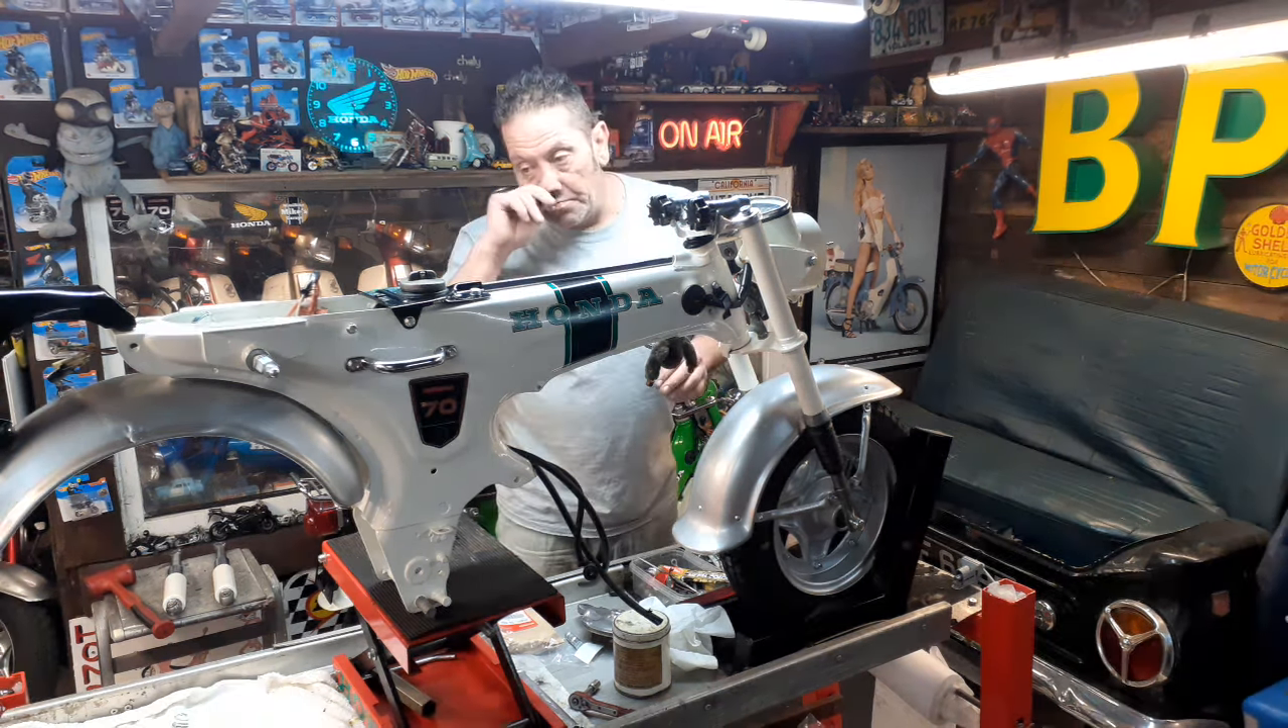I've got the front wheel in.